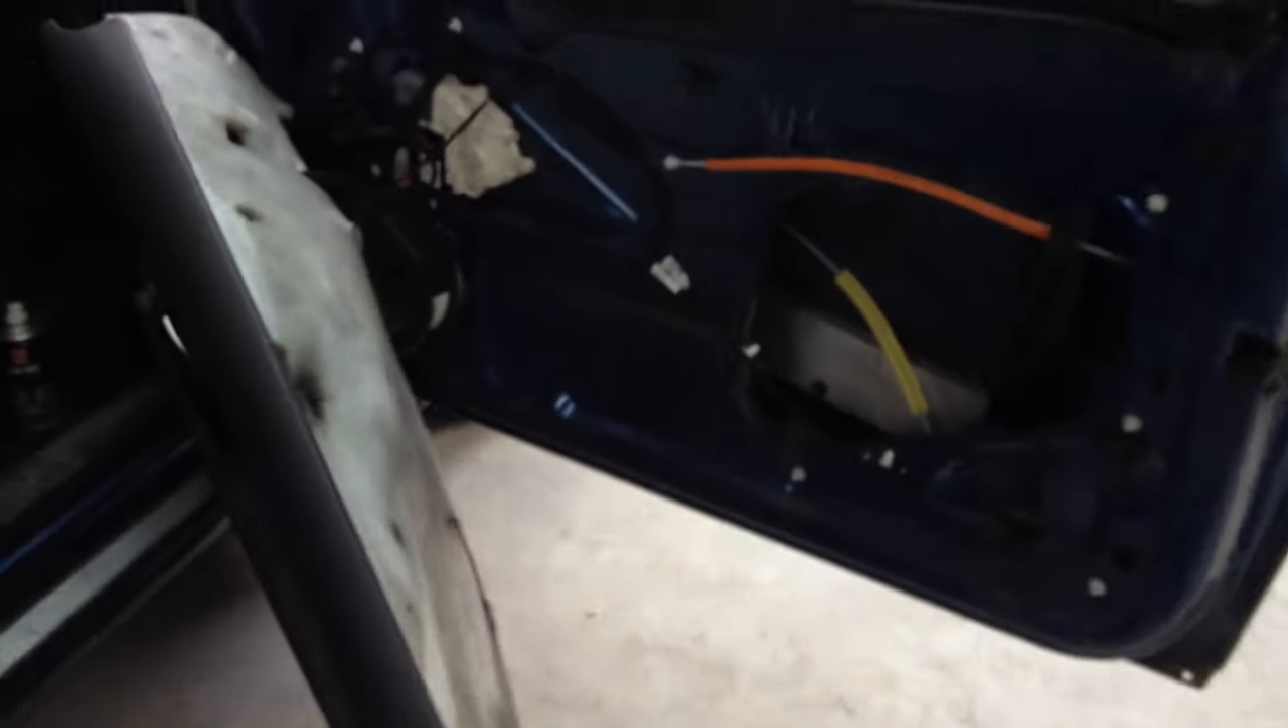Okay, so all that's left for me is to put the door card back on.